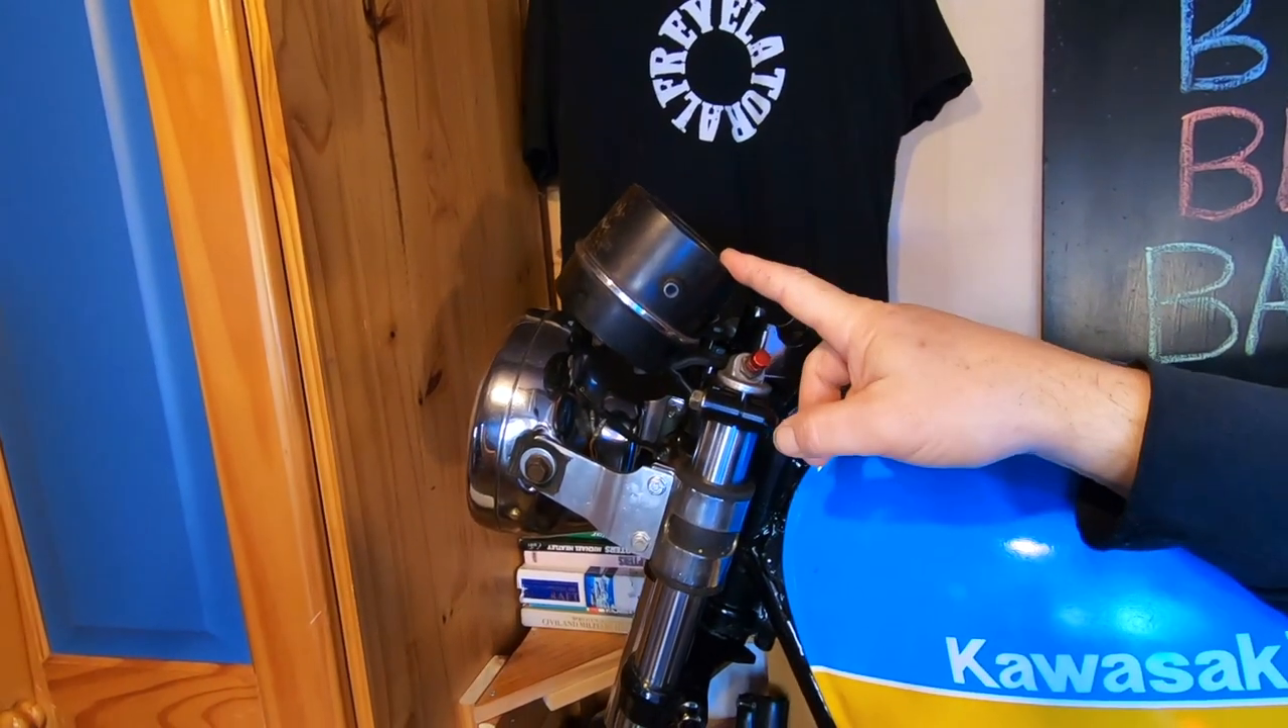Headlight has gone on with some makeshift brackets also the clocks have gone on as well just for show.